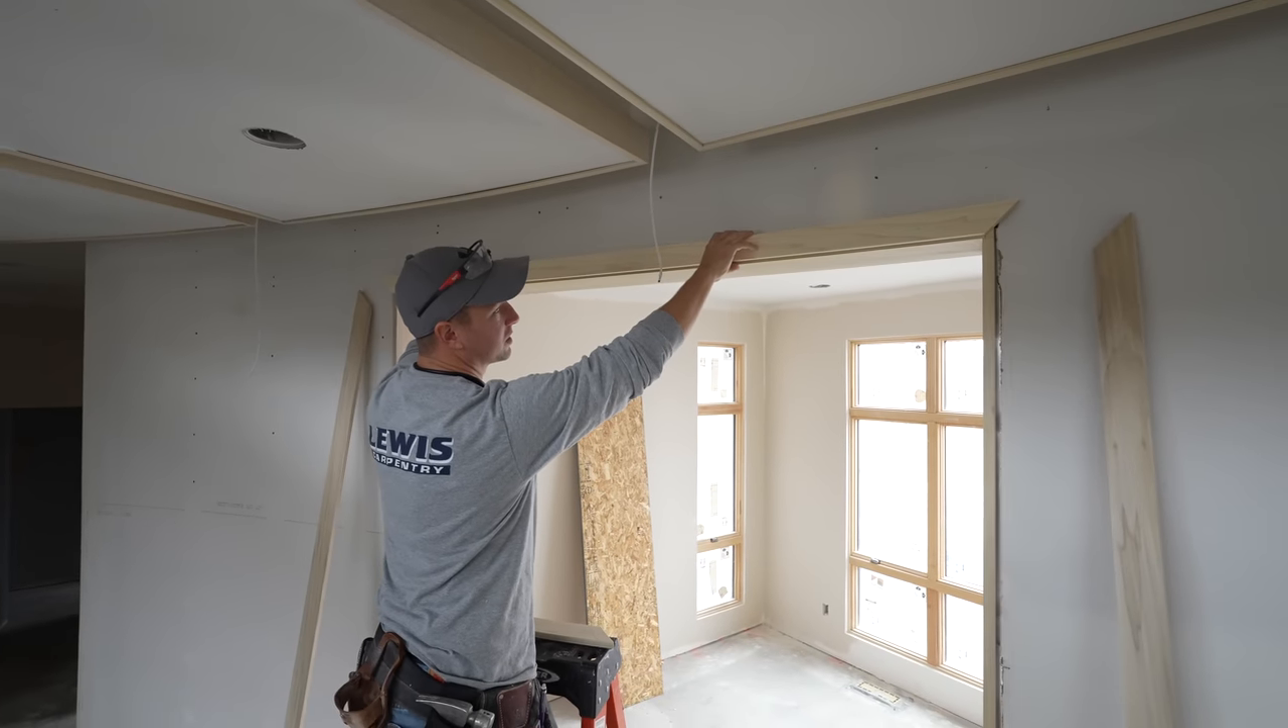Now I've went ahead and actually already started fitting this curved piece of casing that goes across the top here.